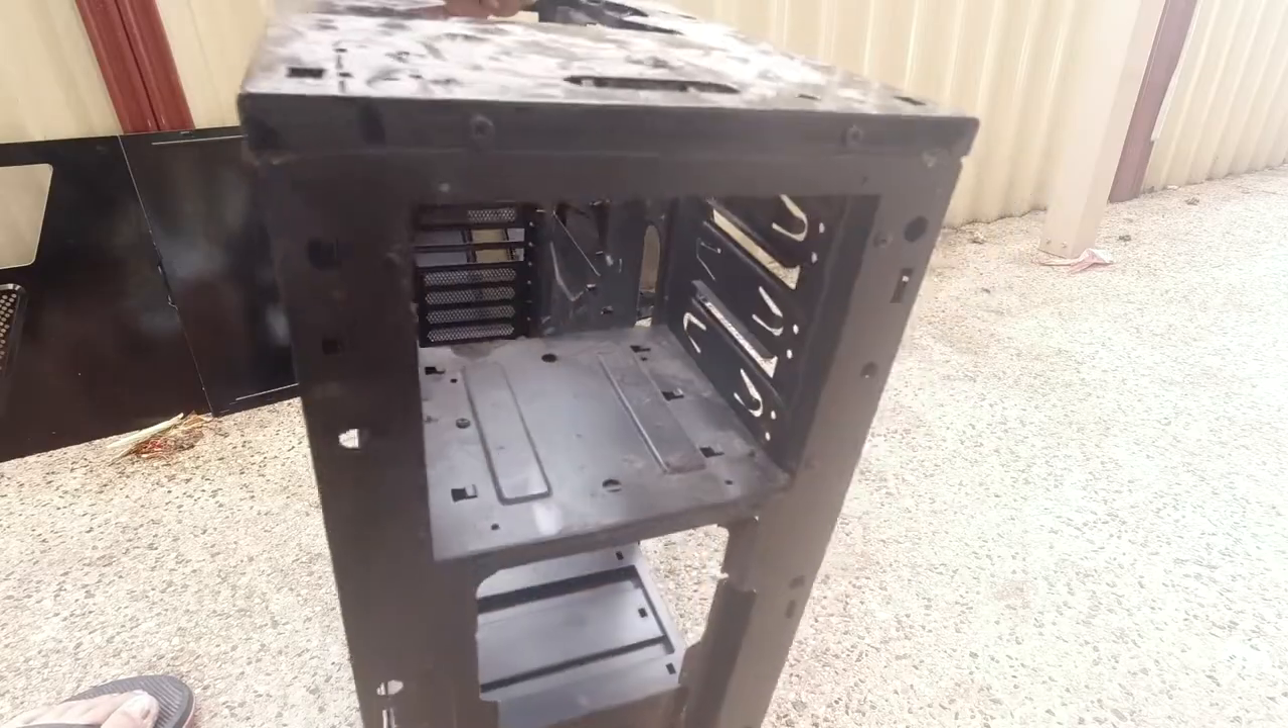Look at that the entire case completely taken apart.